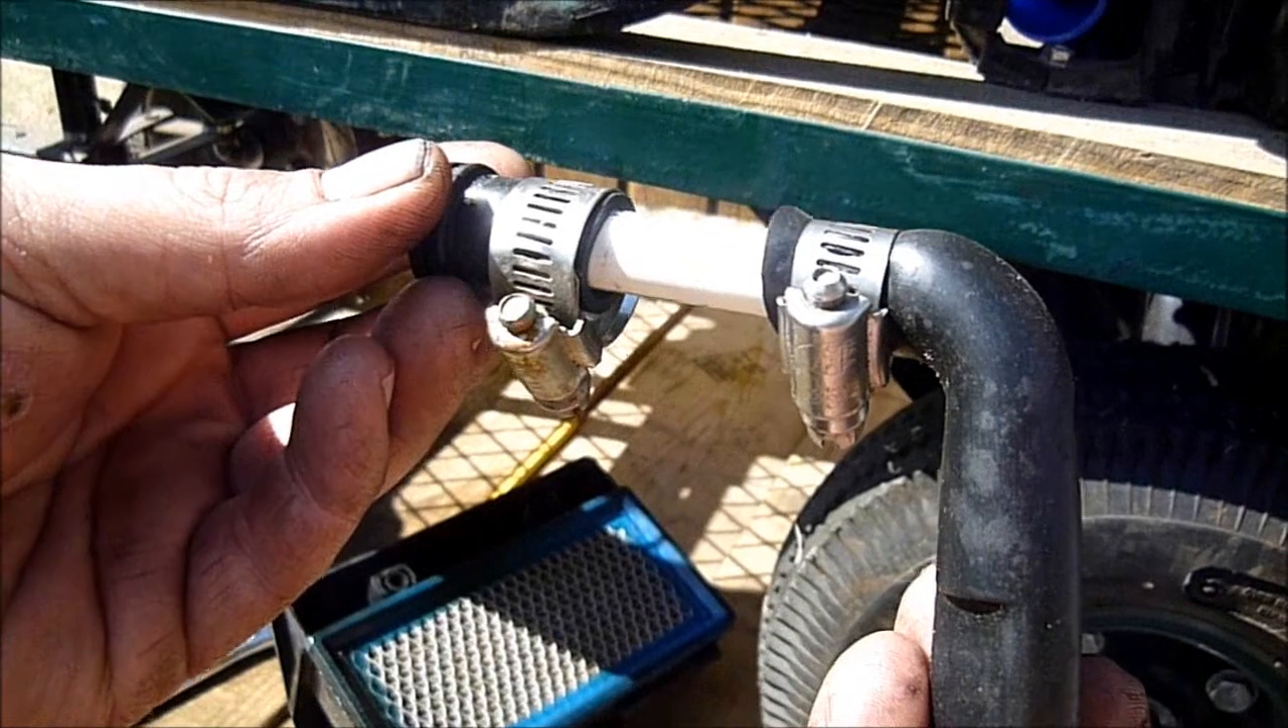So we have cut the breather tube and inserted the larger of the two included extender tubes.